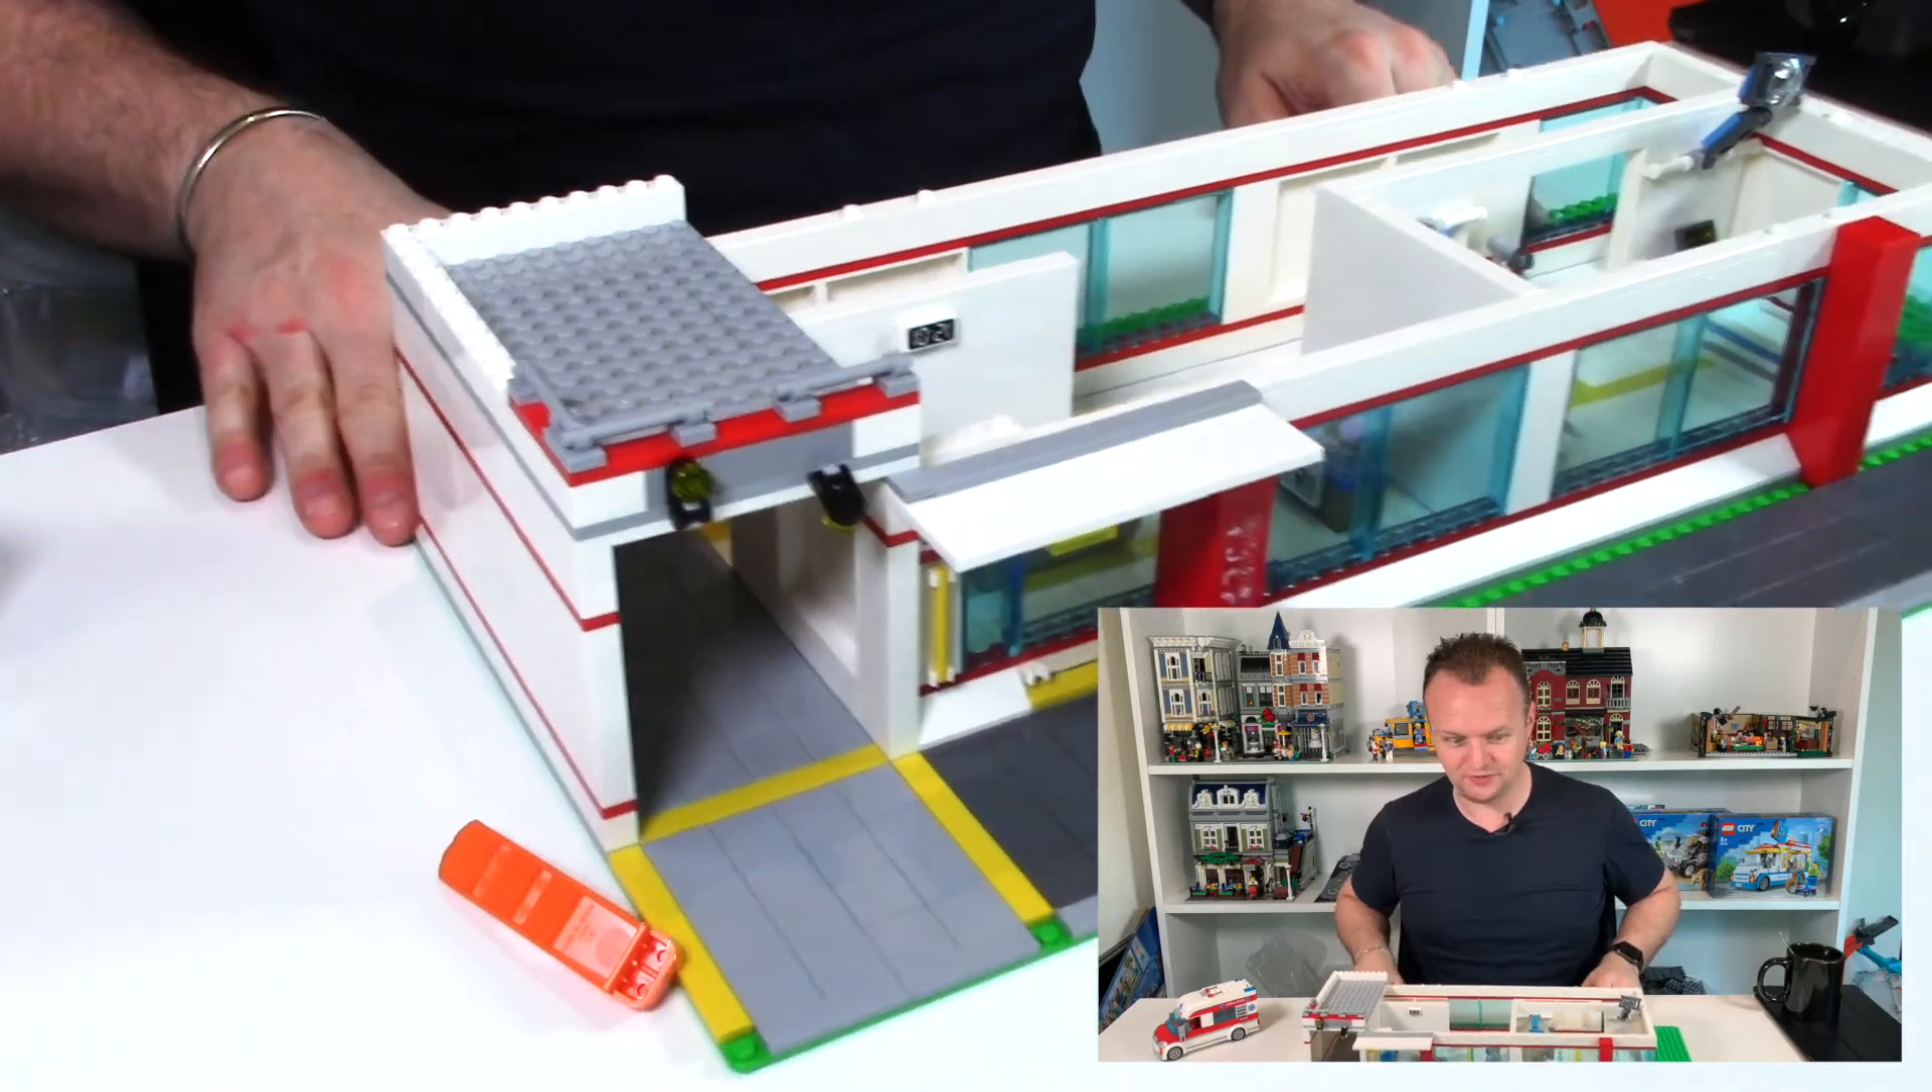So we've got the roof on the garage.